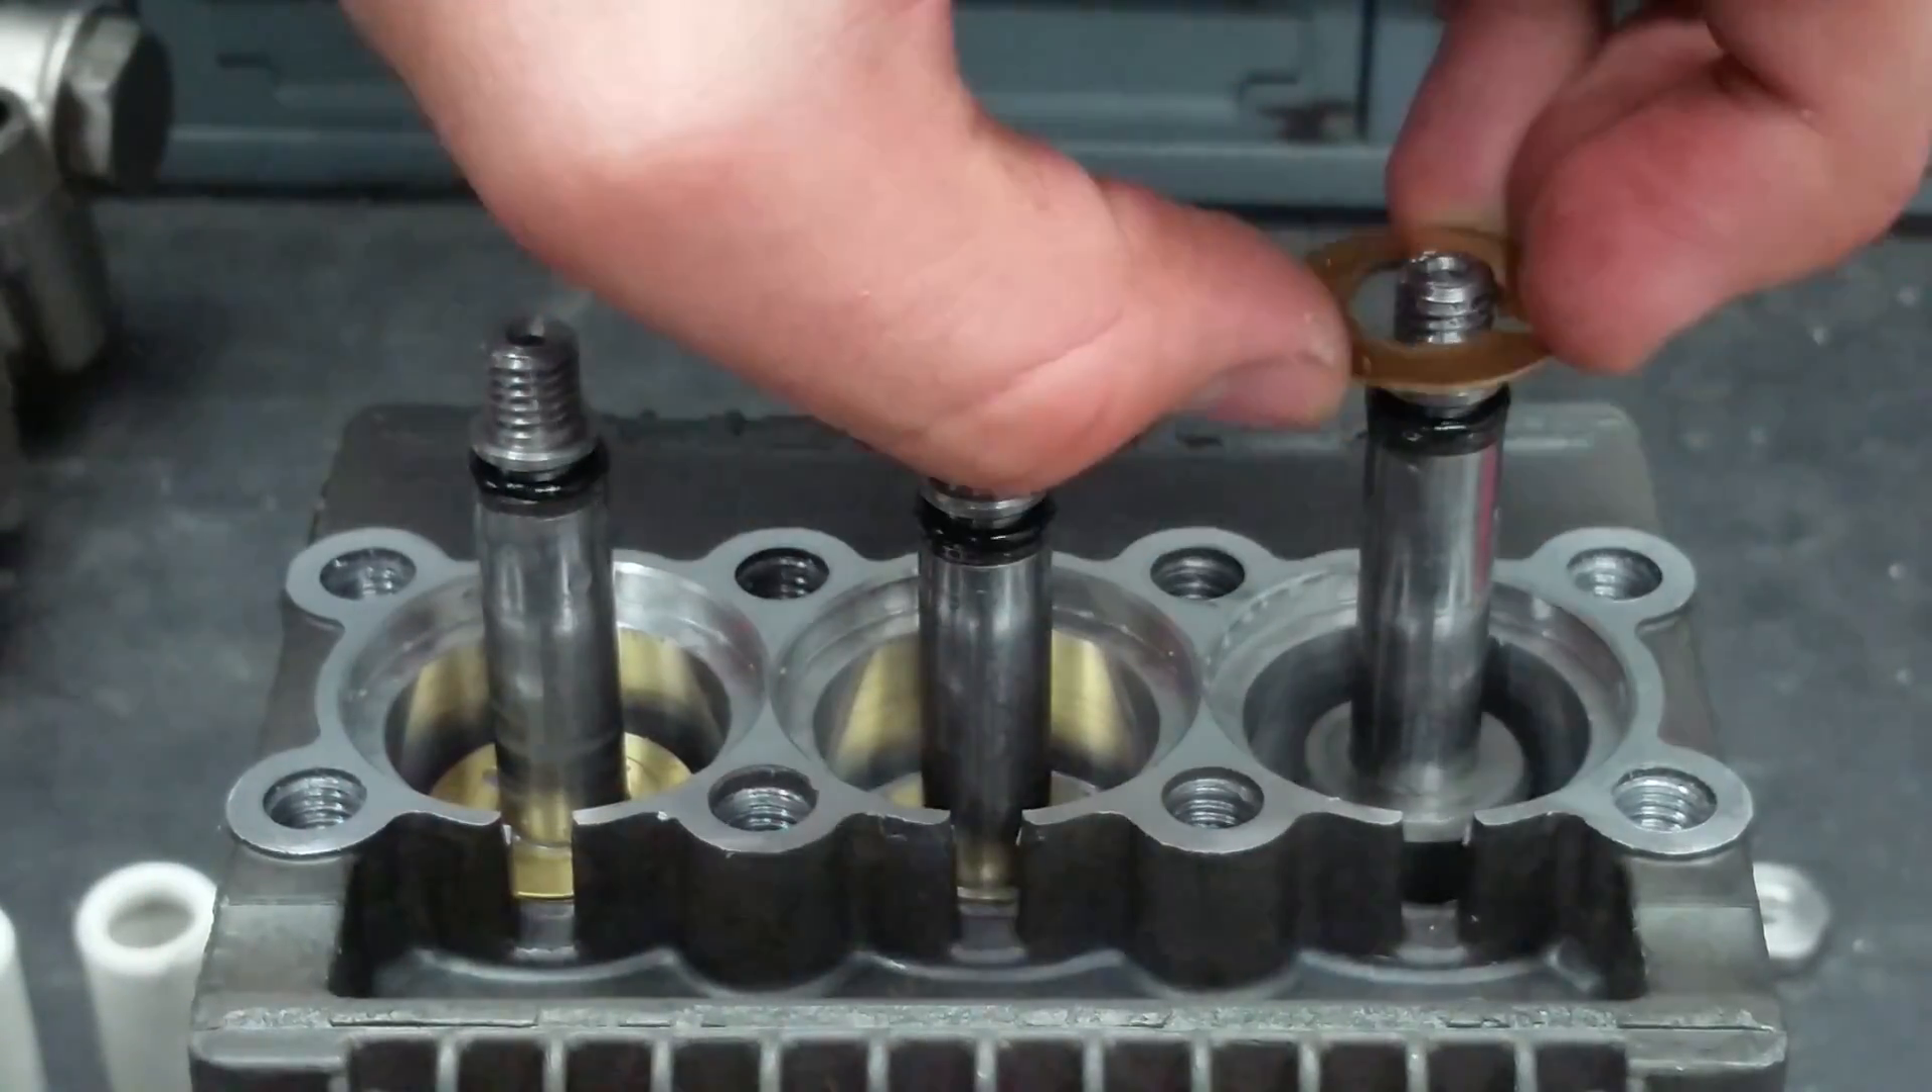With the pistons off, you can now remove the brass slingers.